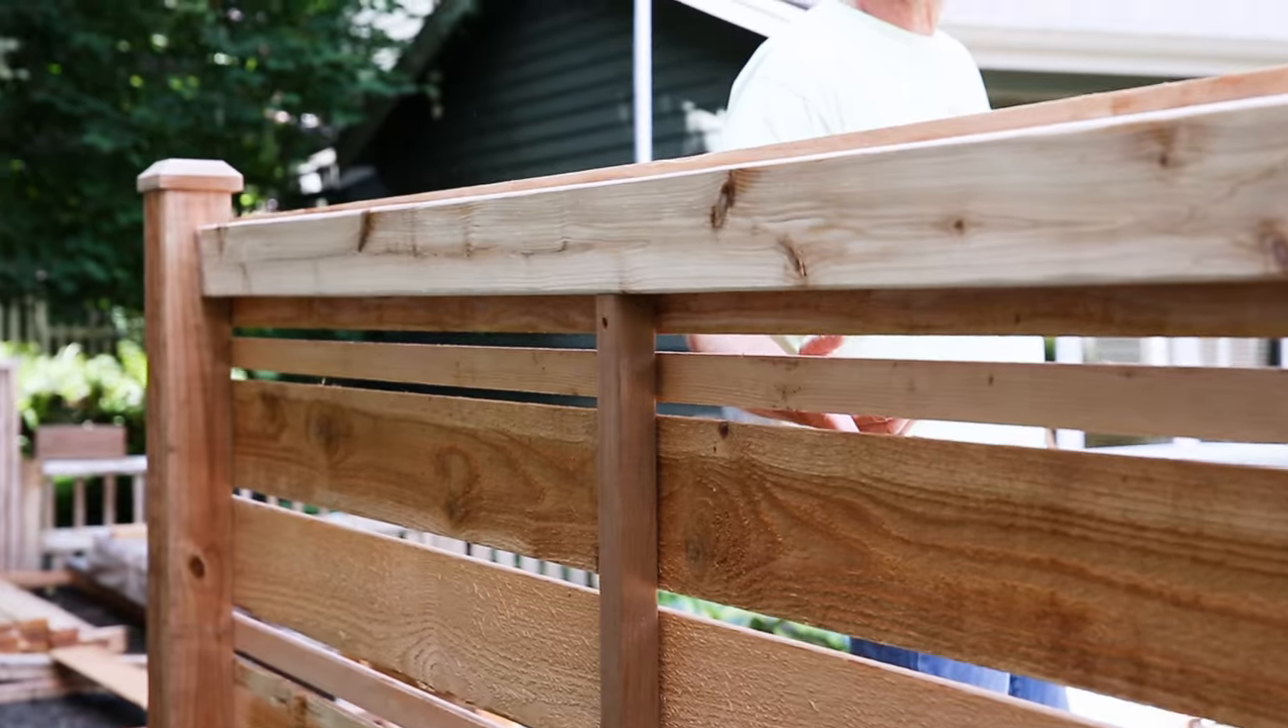Because 8 feet is a long span for fence boards, we added a vertical 2 by 2 at the center of the run.